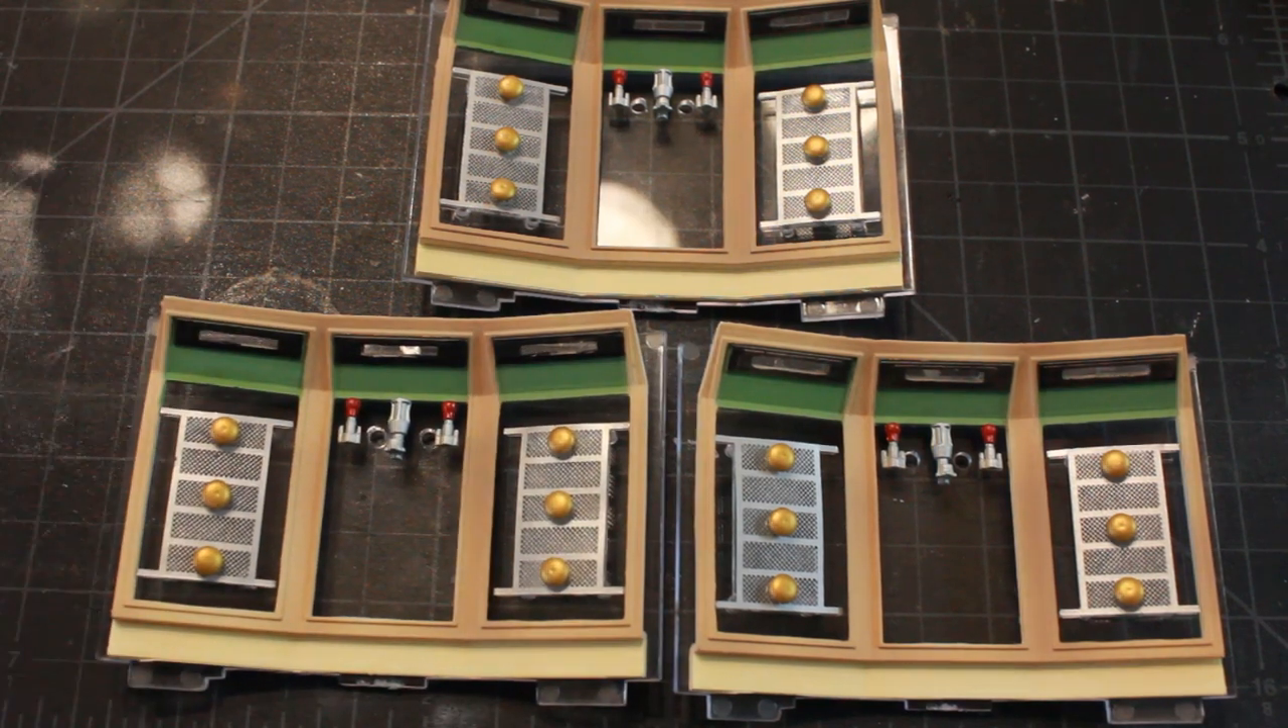So we got all three walls done here all the photo etches glued into place and they're coming along and looking really nice.